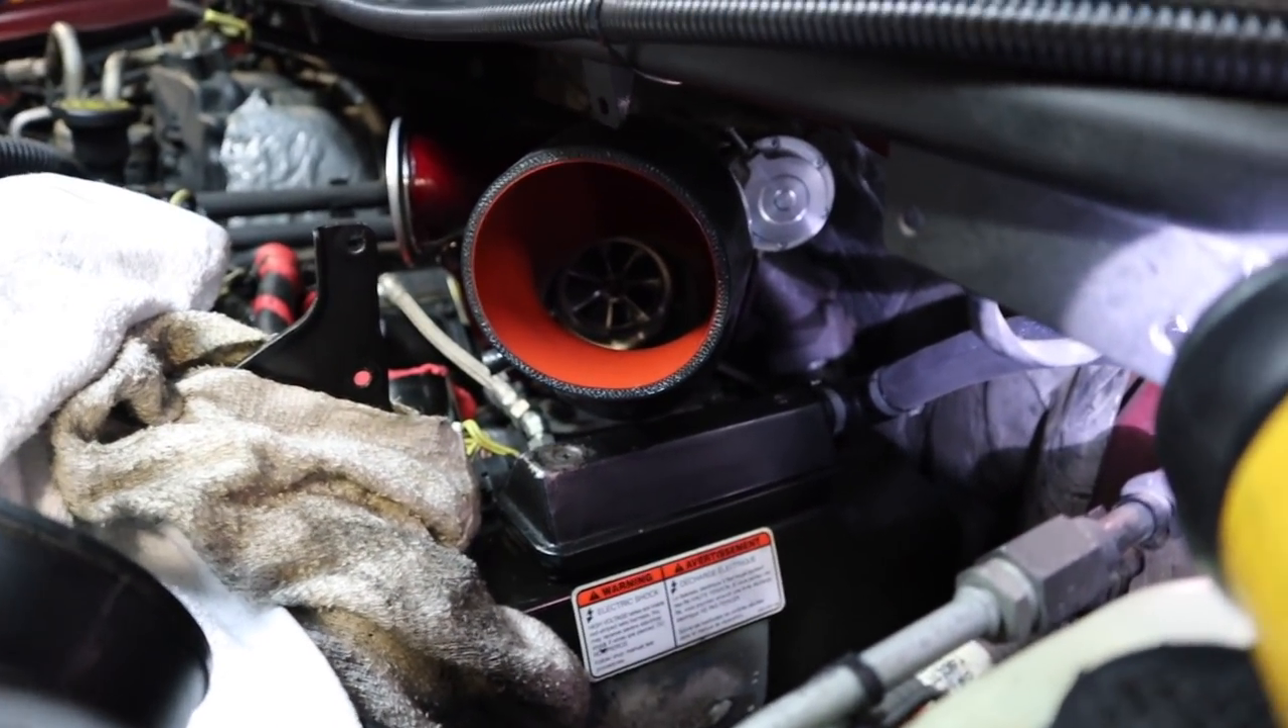We got the turbo in back there.